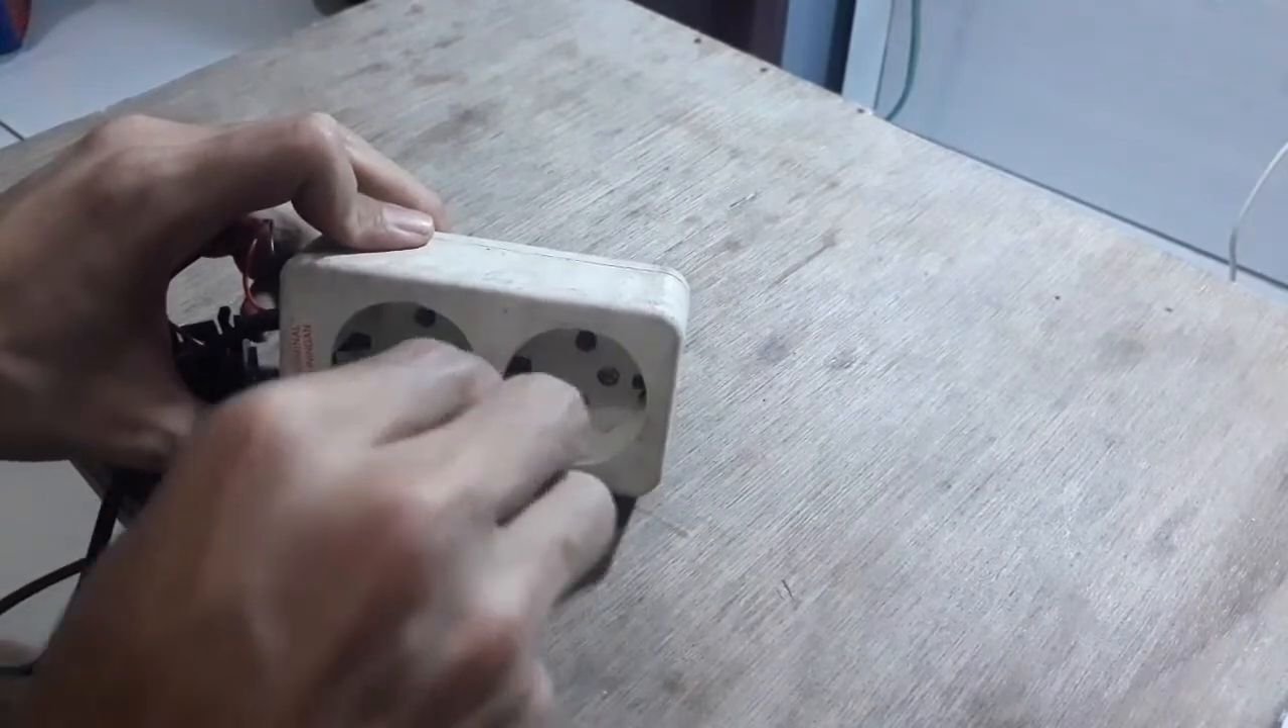Ini sudah ya sudah saya pasang untuk covernya.